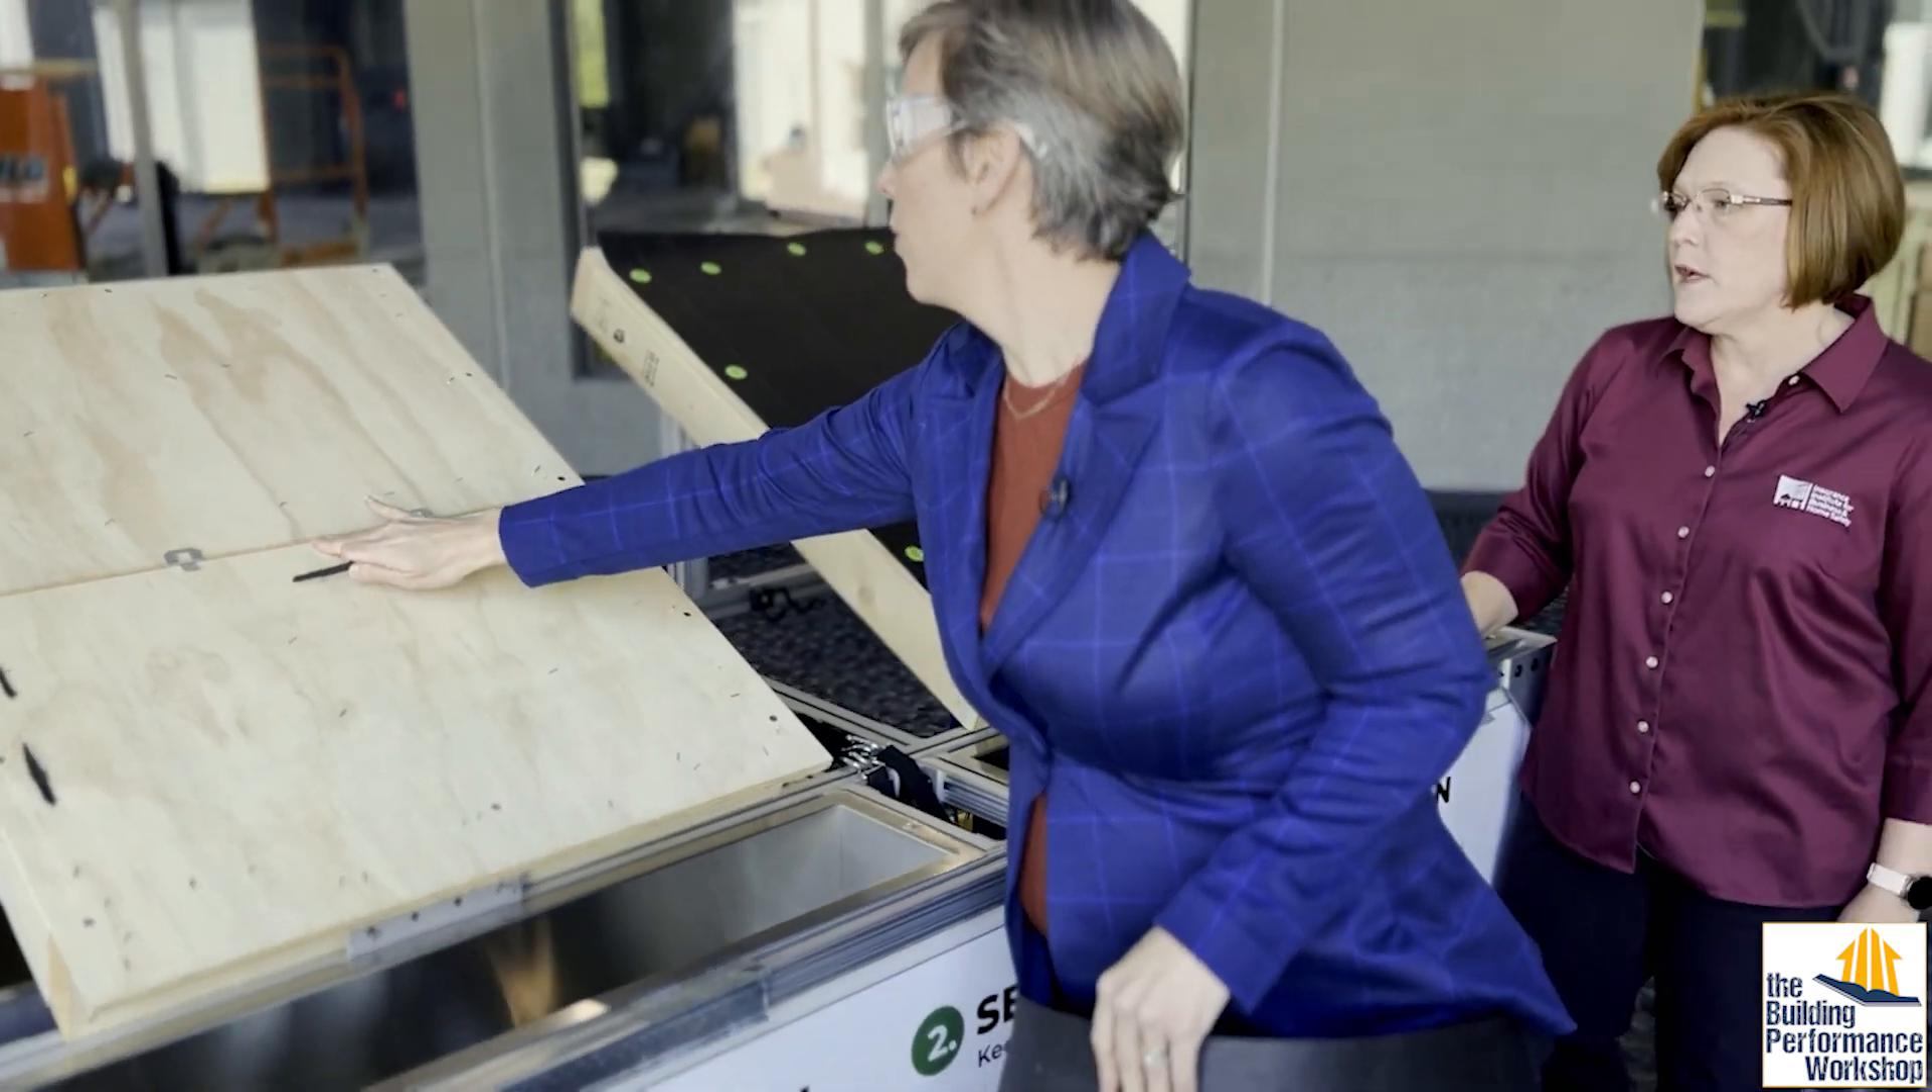And now we've got that gap between the two pieces of plywood that is just ready for the rain to come in.